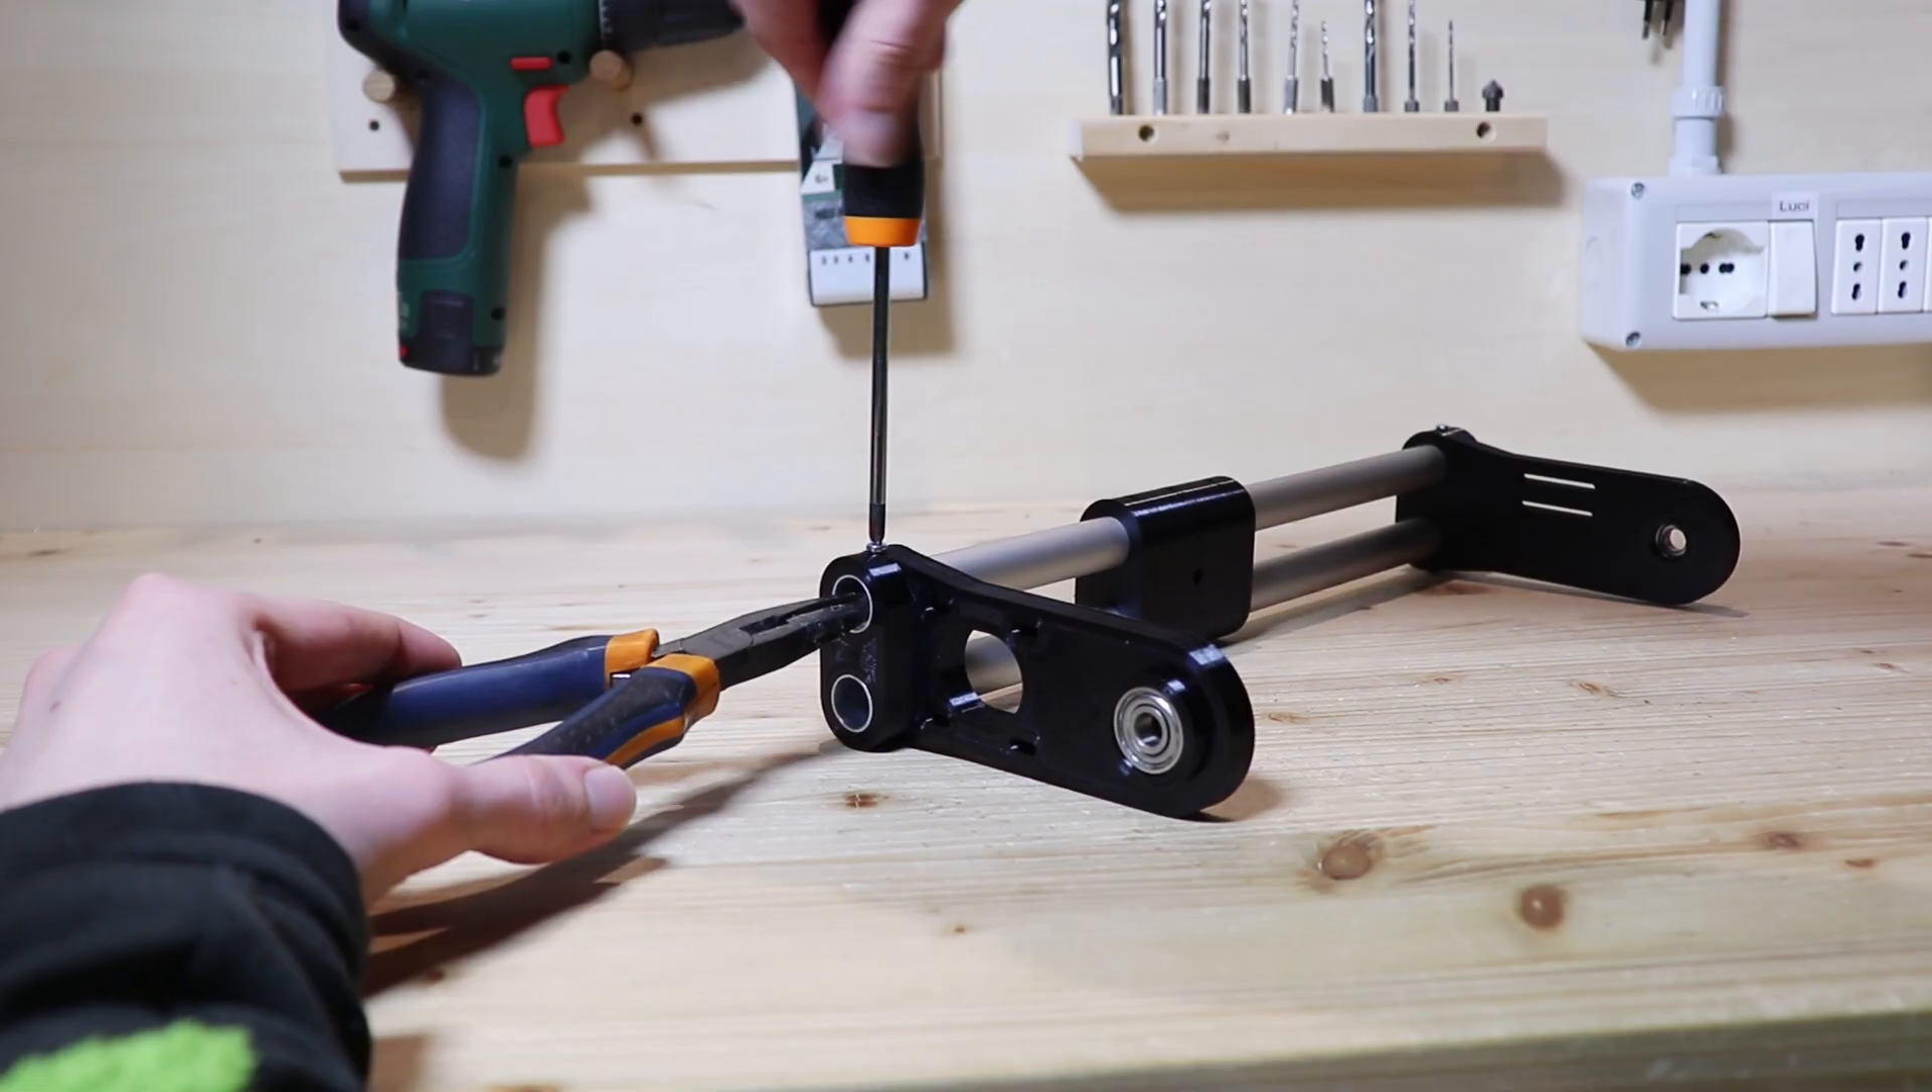Ho infilato i due tubi di alluminio nei fori dei due lati e del pezzo centrale e li ho fissati ai due lati con delle viti M3.